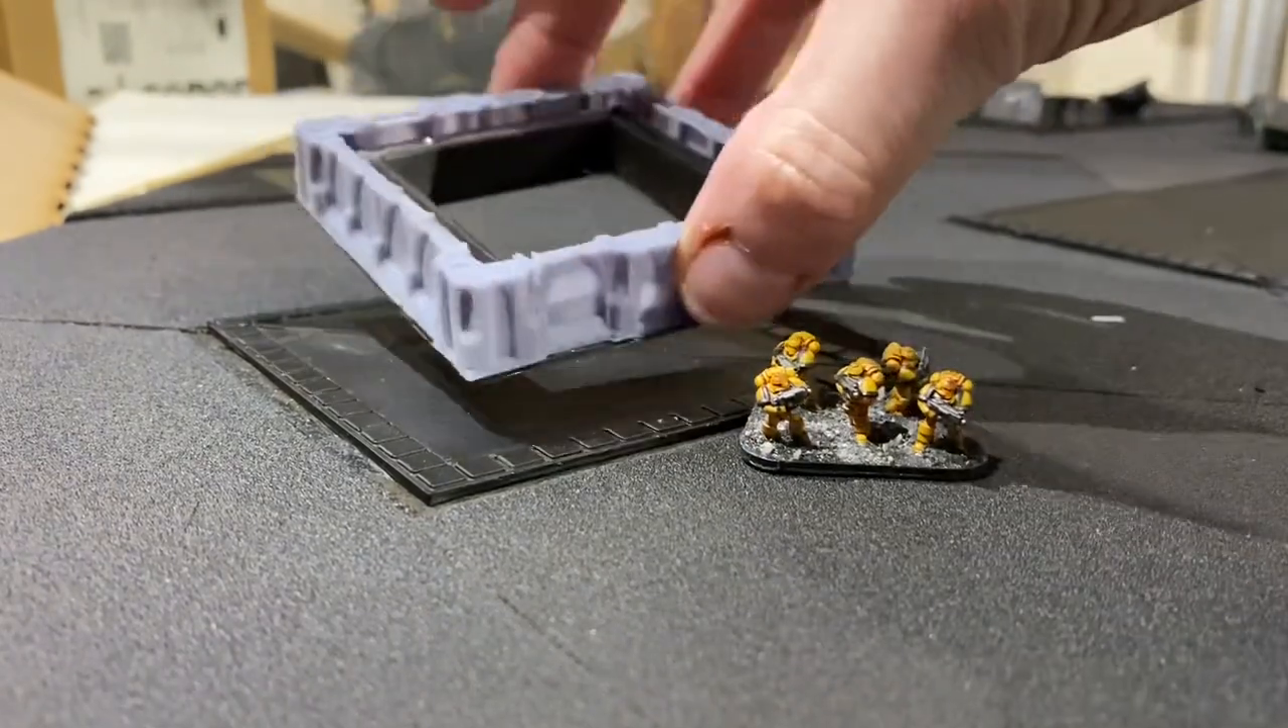Right with the frame glued up and the cladding on you can see that the walls have gone on fairly well.